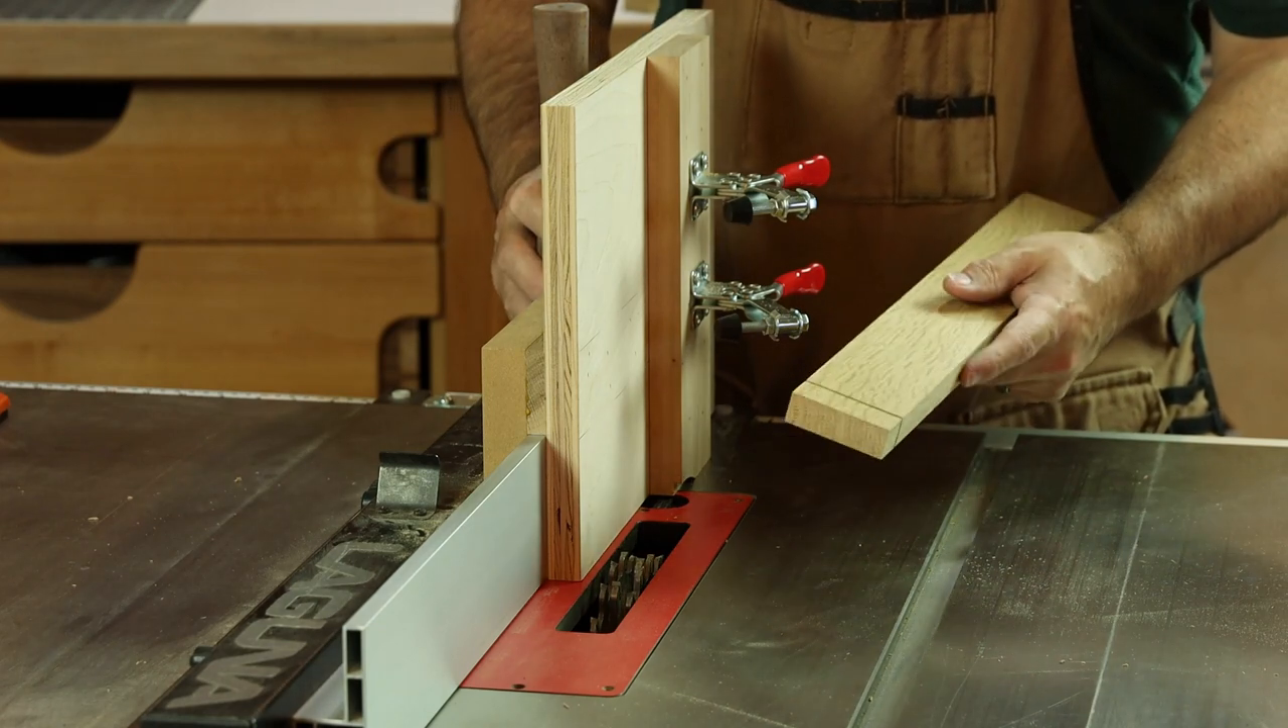So now that we have the handle and the toggle clamps all installed I think we're ready to go.